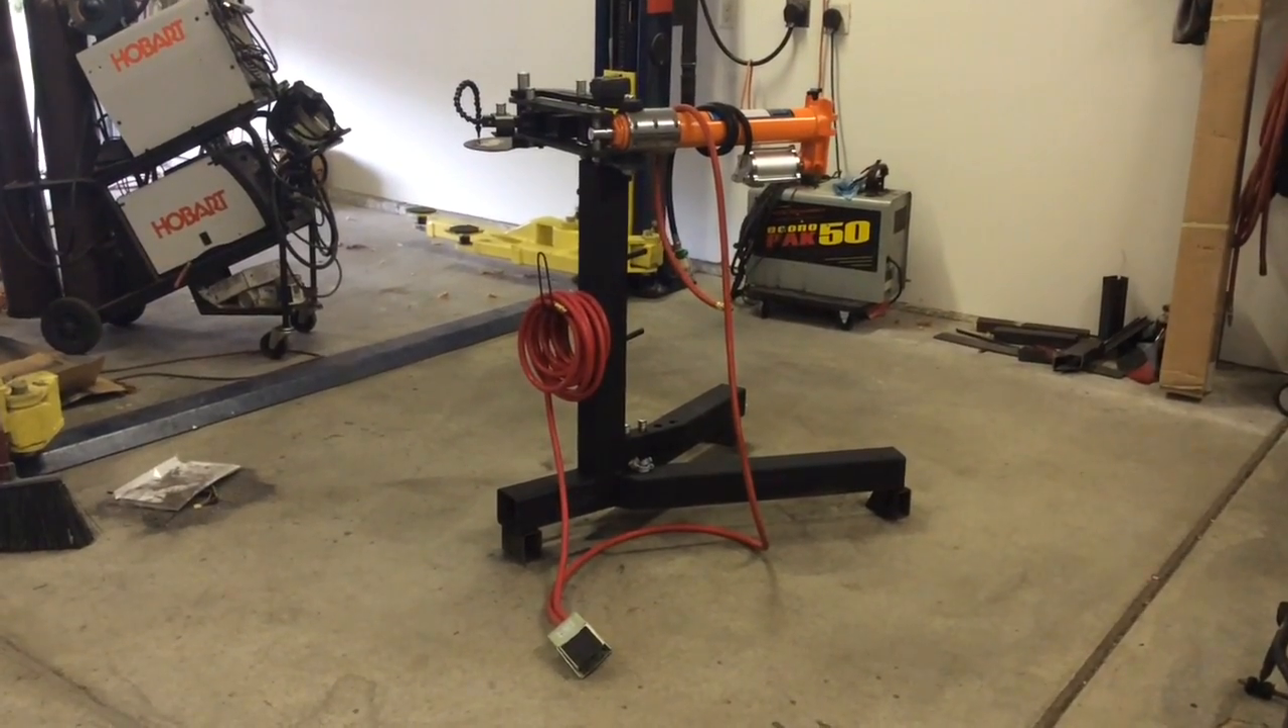Okay, so here's the finished product, well minus the casters, still have to get some of those.